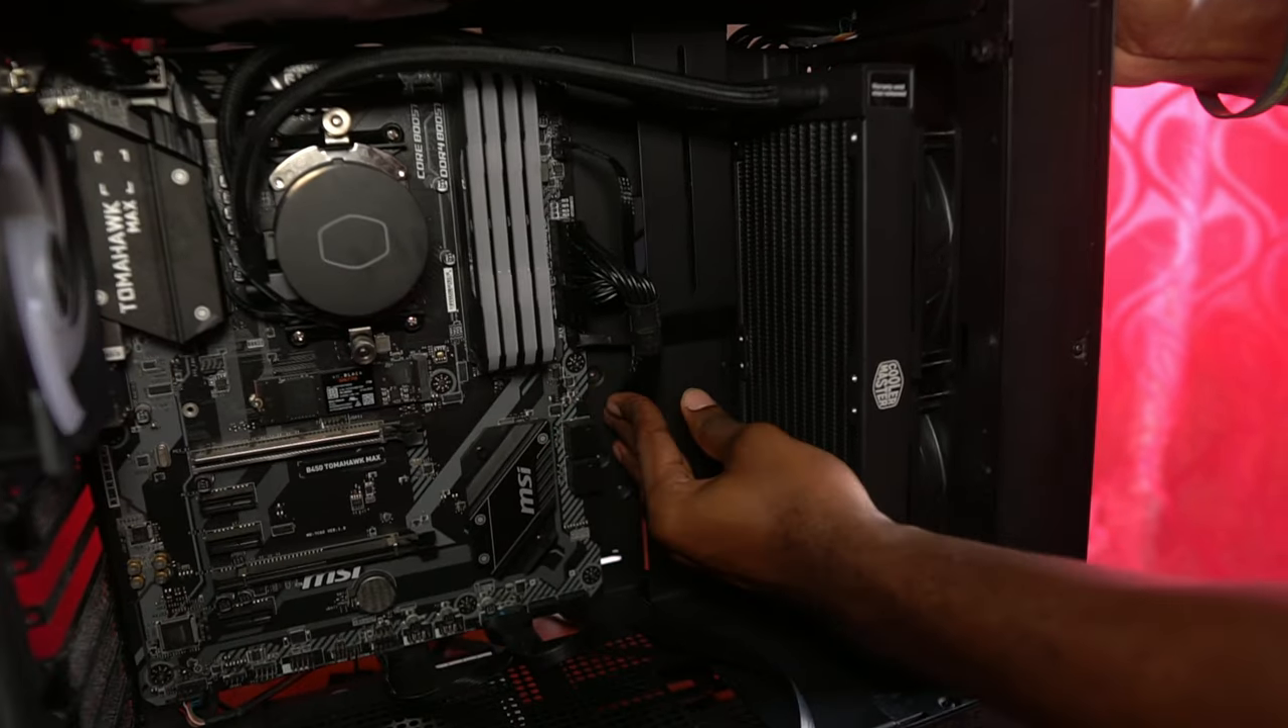CPU coolers and CPUs in, the storage drive is in, fans are in, and everything, is pretty much plugged up, the last part, is the graphics card.